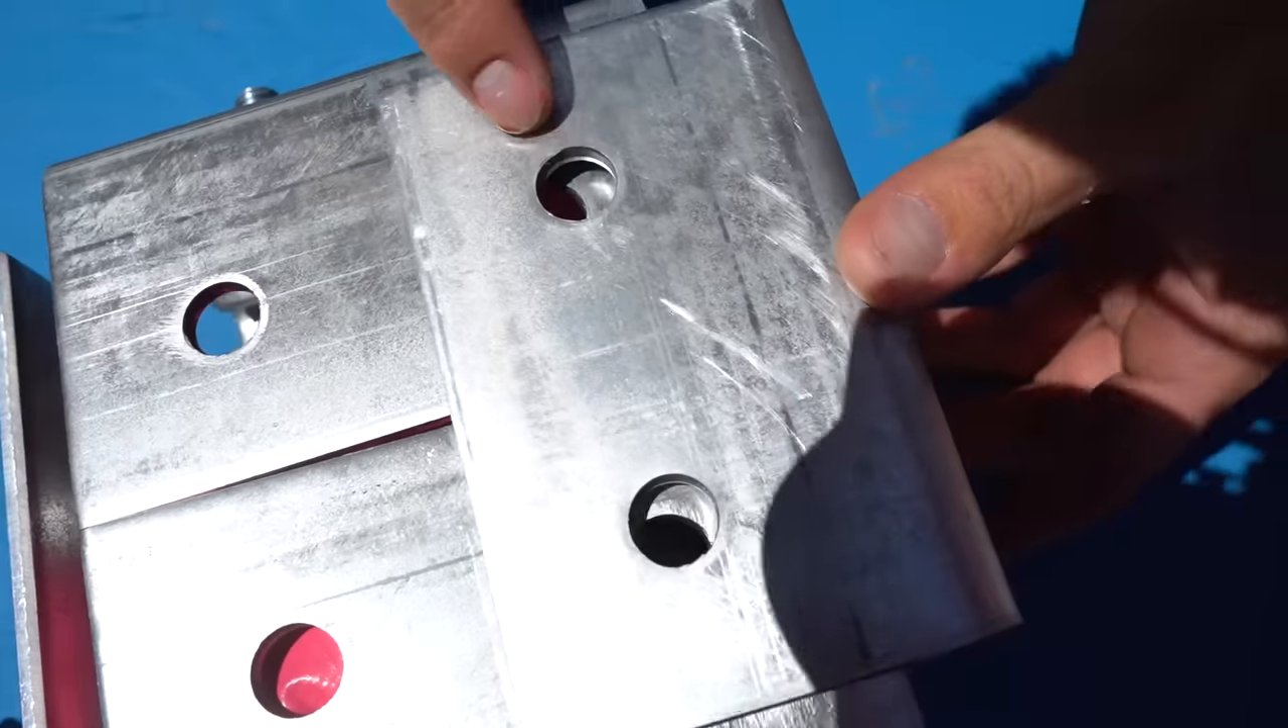And look at it. The holes don't even line up very well.